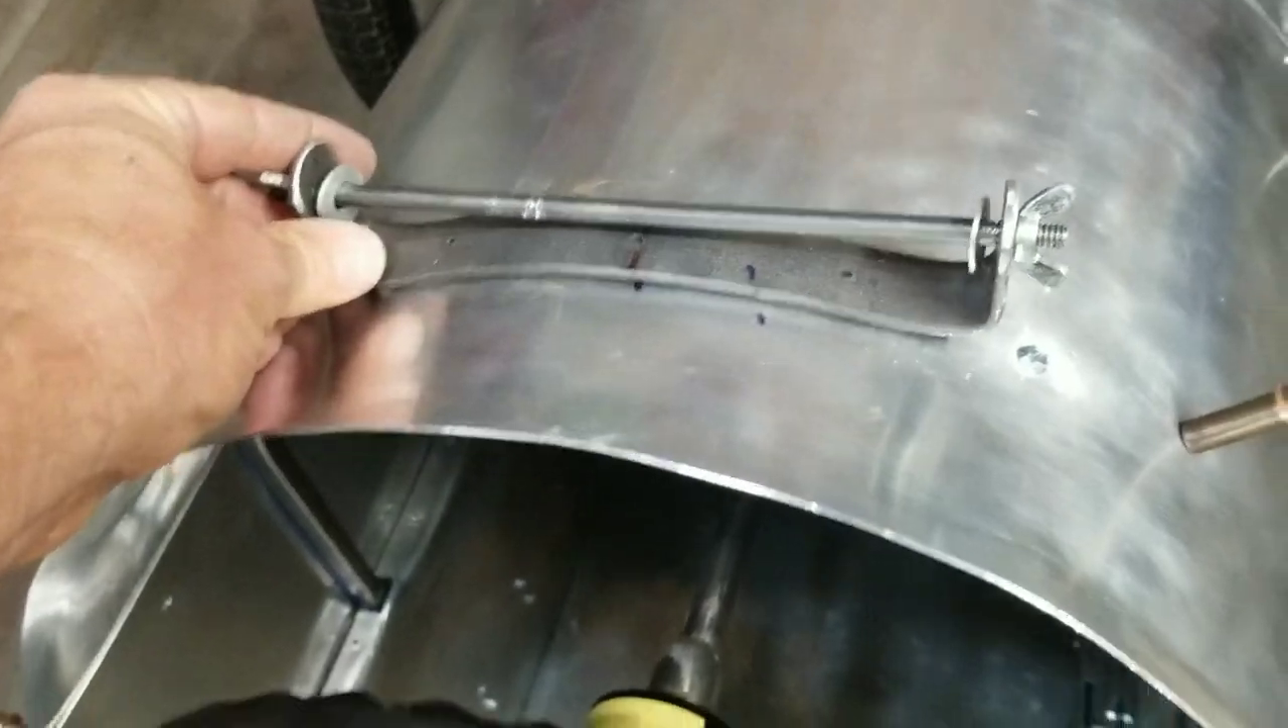And this thing down here, I bent basically by eye to fit the hood. And it fits on the profile of the hood pretty well.